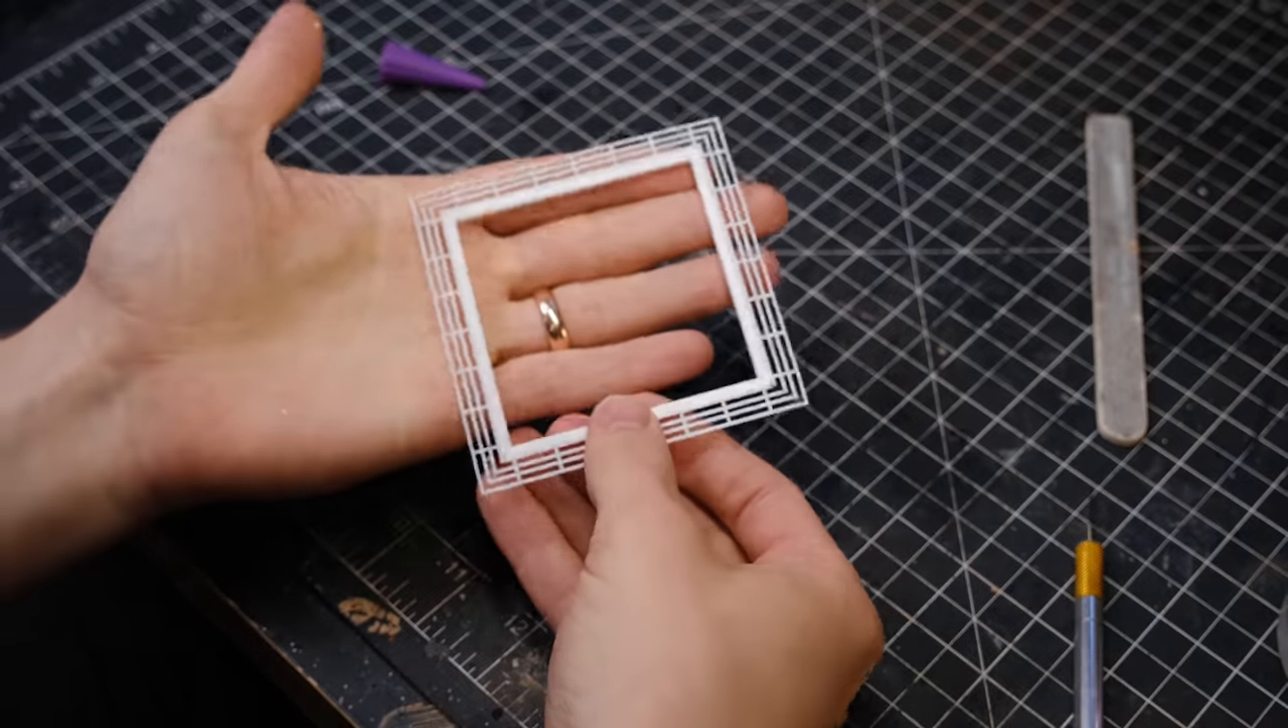I made the base of the landing pad for the balloon out of a styrene frame and some rail pieces that I mitered at a 45 degree angle to fit on the outside of the frame.